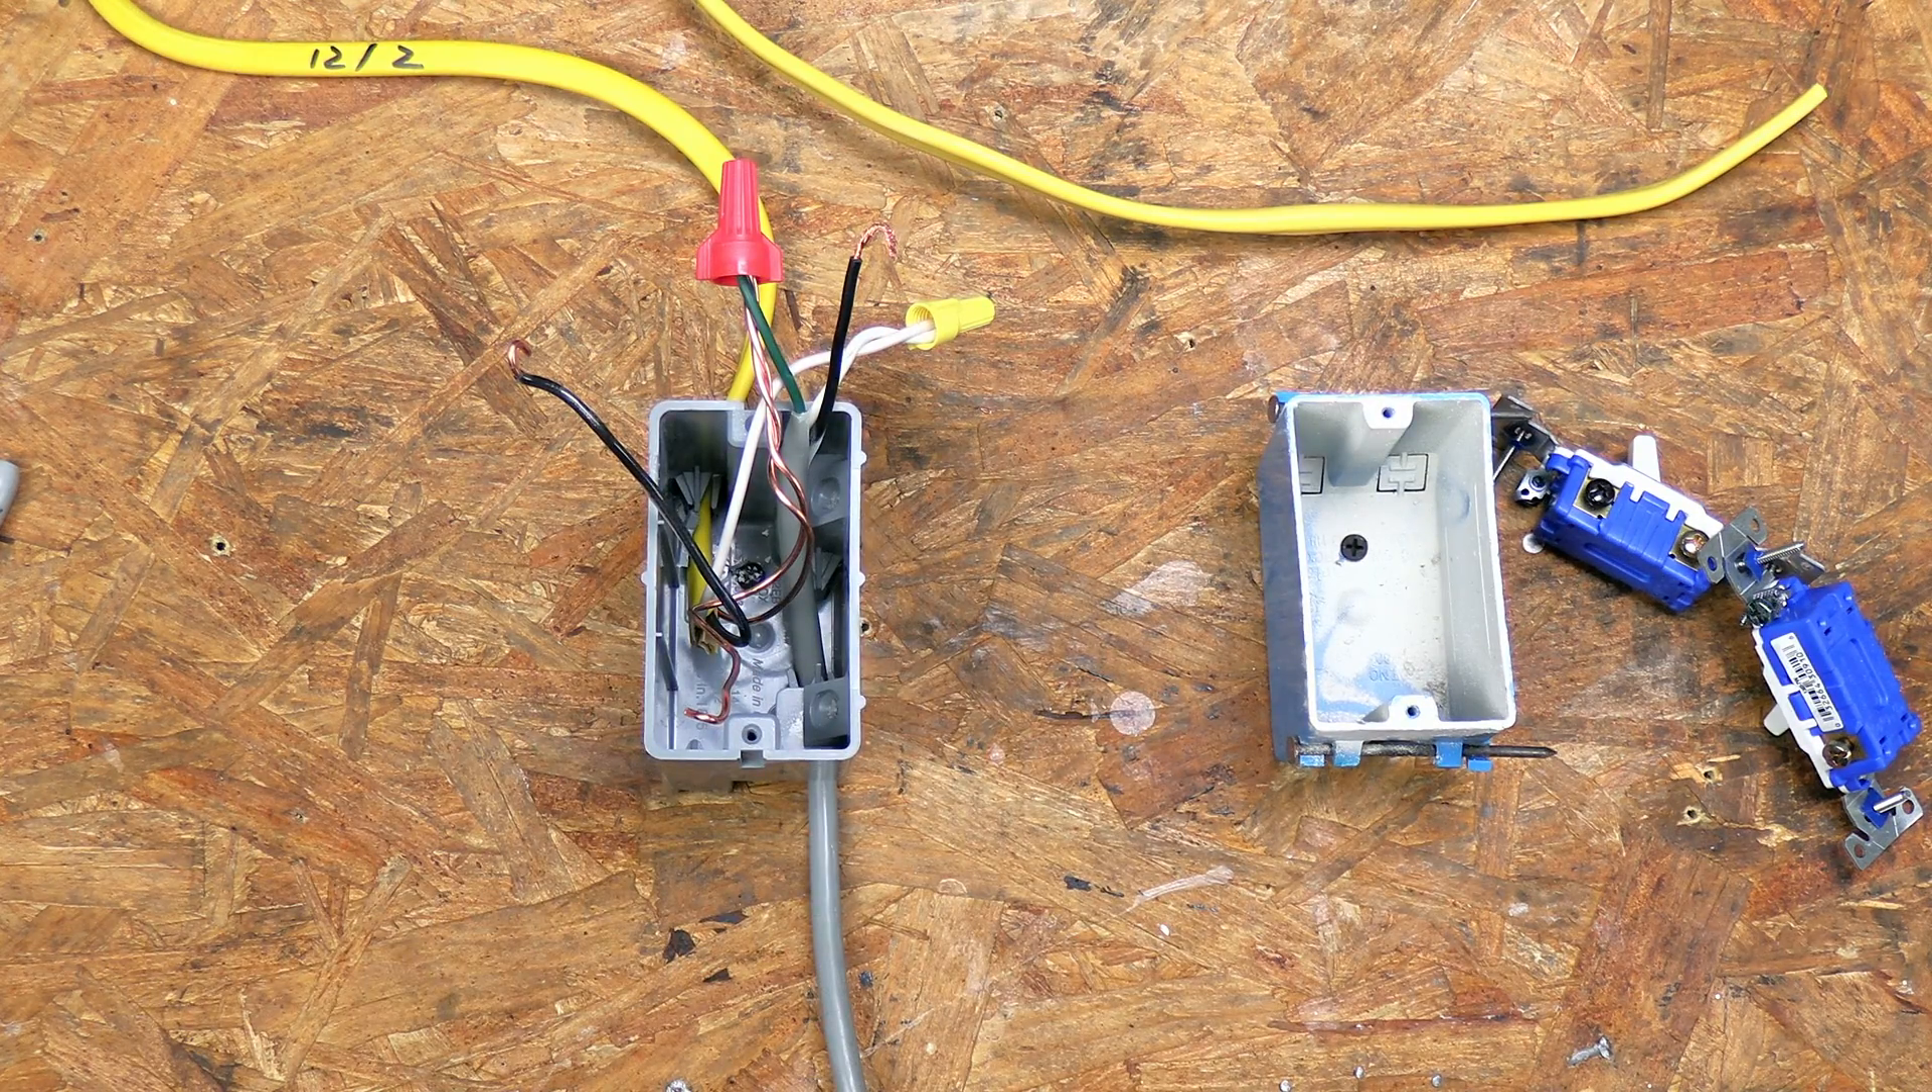Okay, so I've gone ahead and removed the switch, but I left the wiring all the same so that you can see what changes I'm going to need to make.